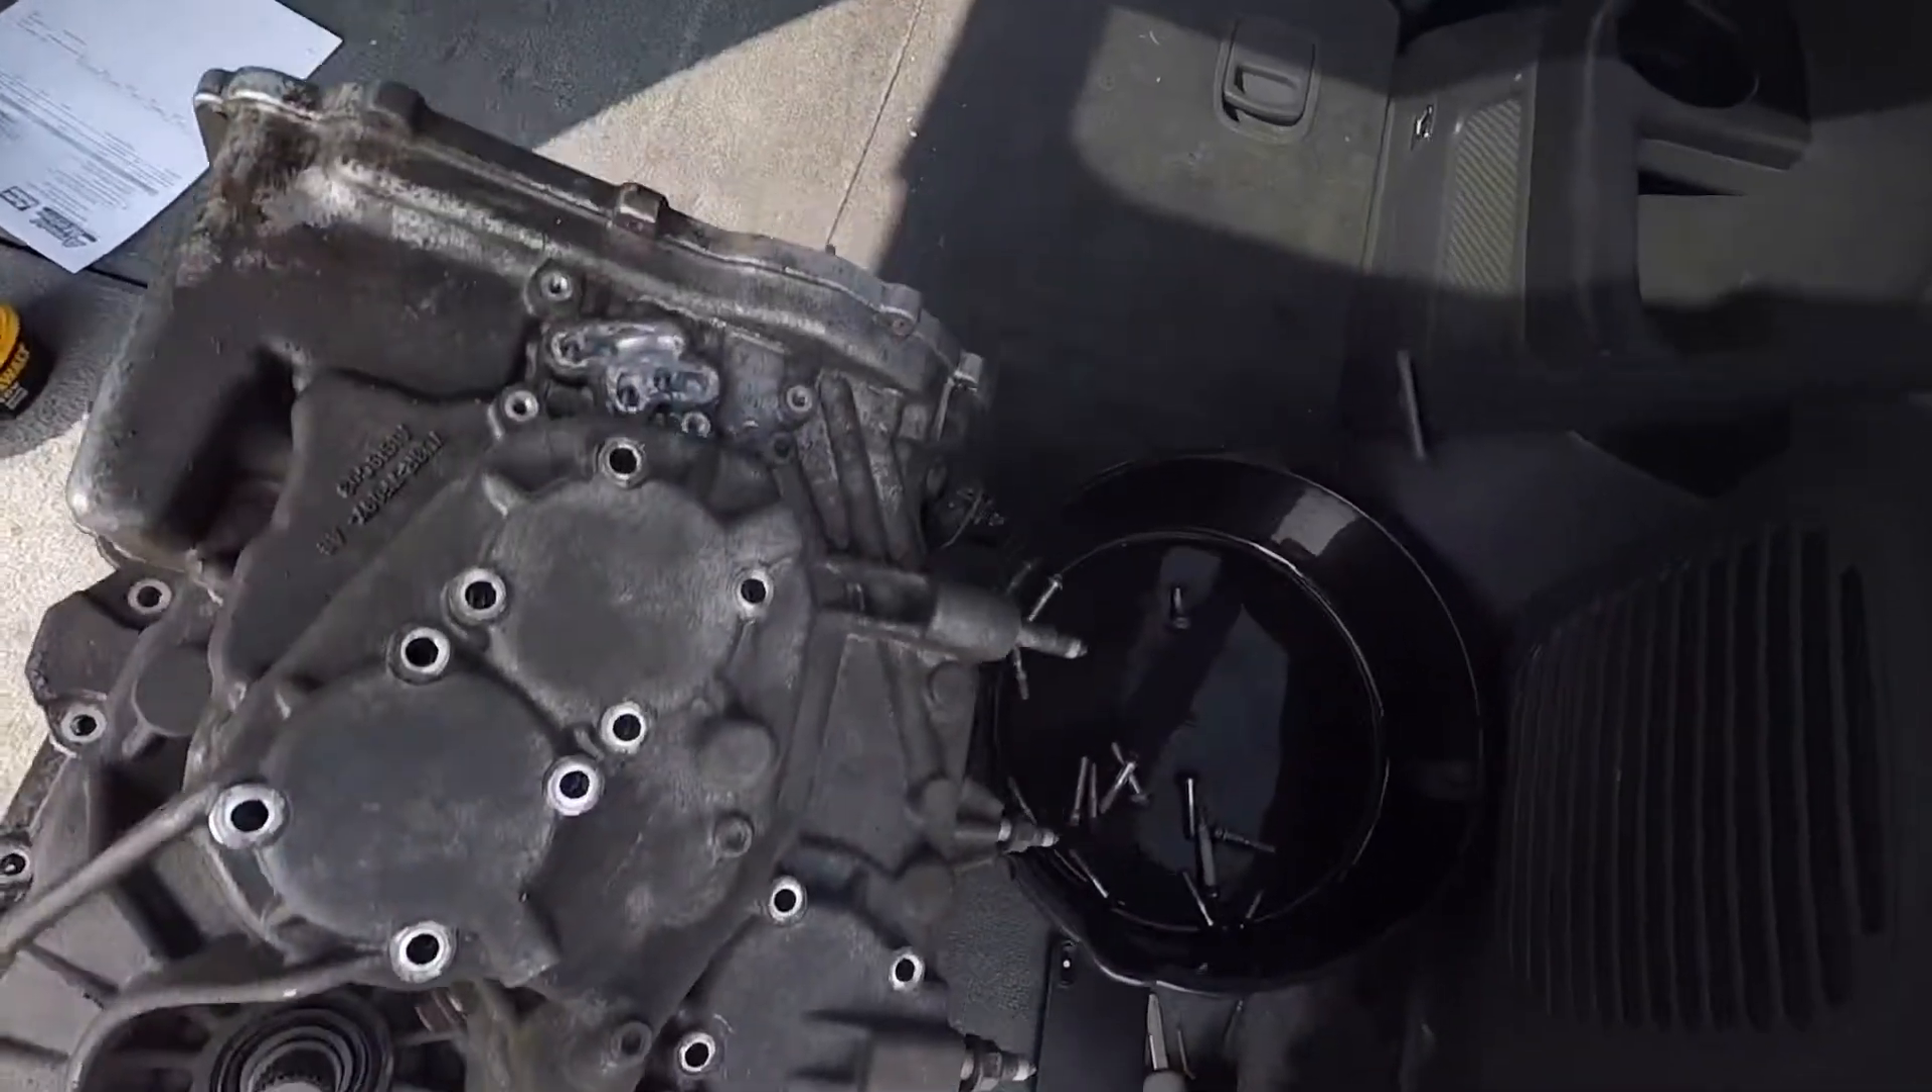Okay so we have all the screws out so now we're going to try to pry it open and we'll see how we can do that.